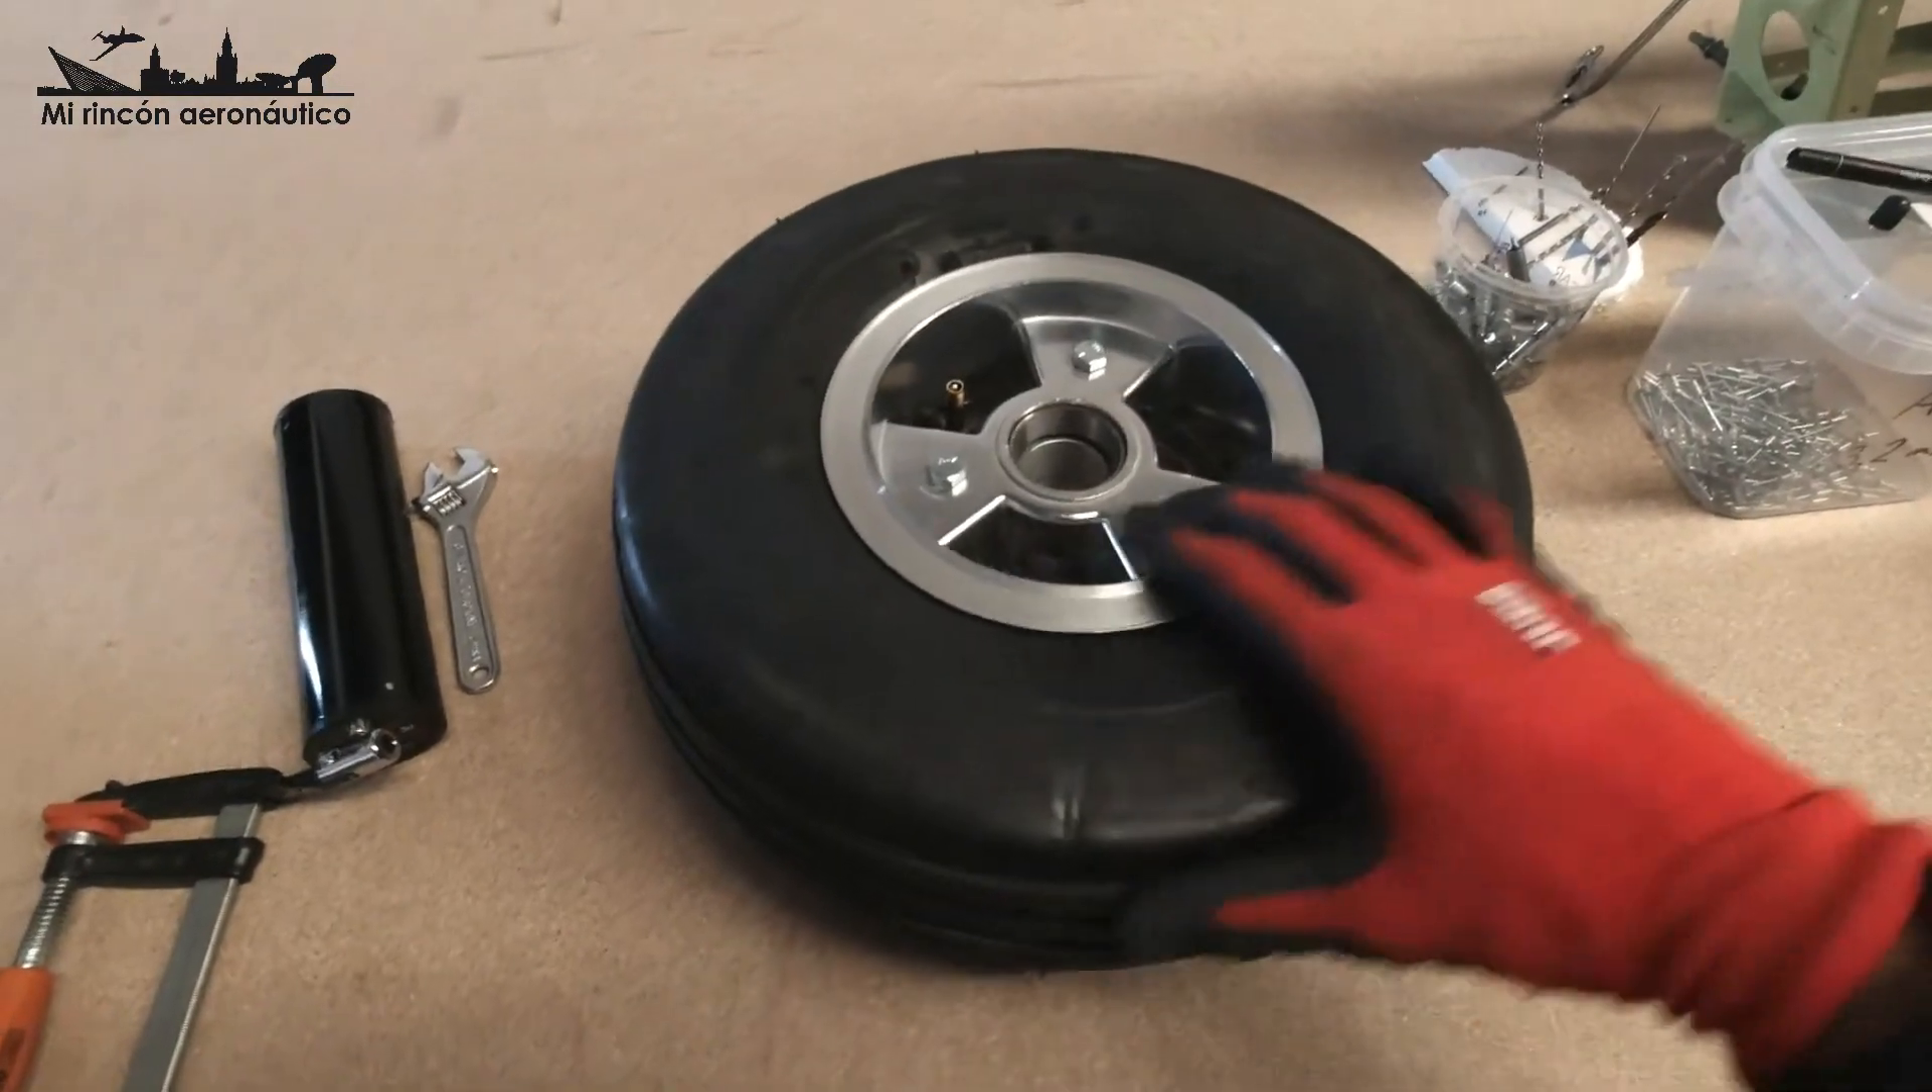¡Ya se ha instalado el neumático! ¡Ha costado un poquillo!